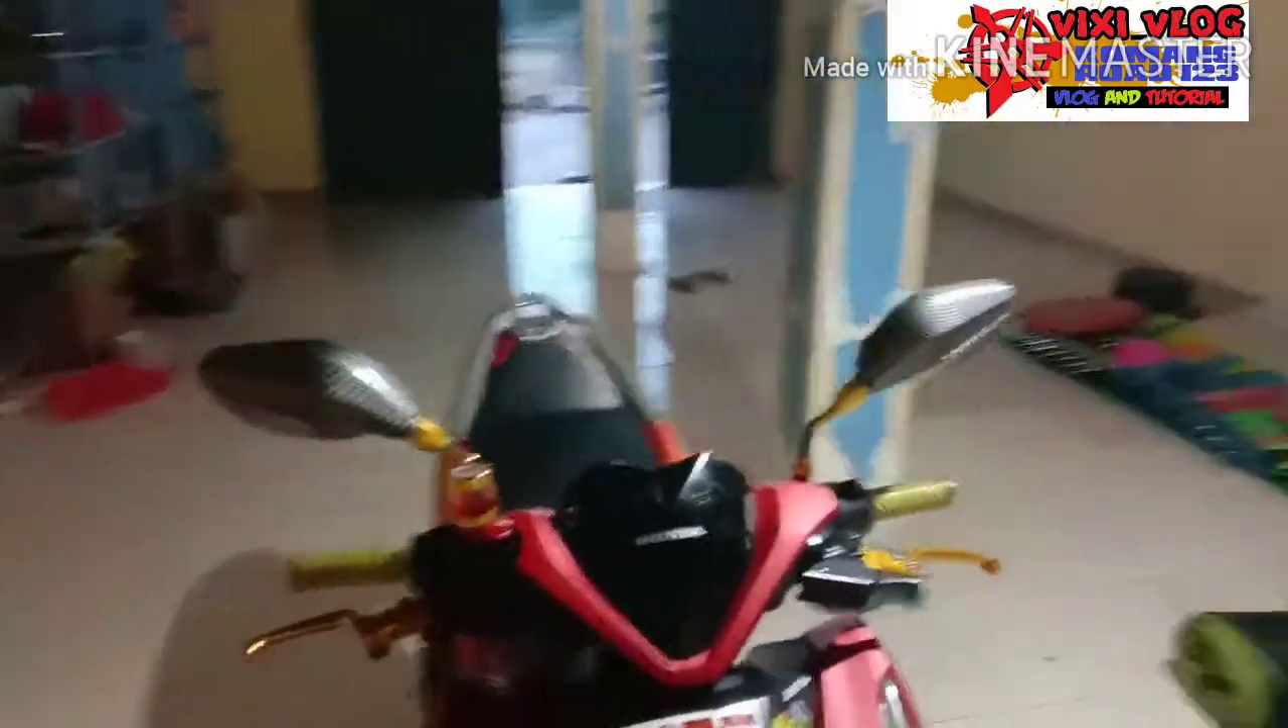Ini dia hasilnya Spion sudah terpasang.